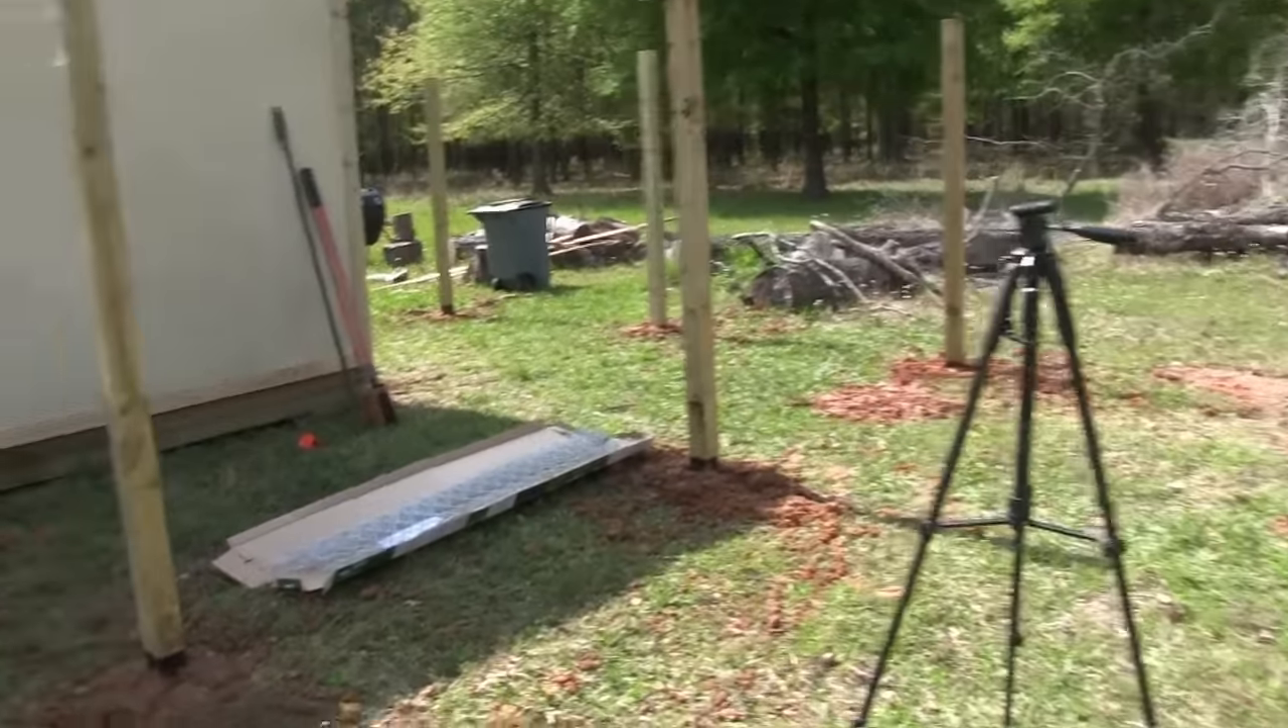All right I got all my posts in and for today anyways I decided to get the gate ready.